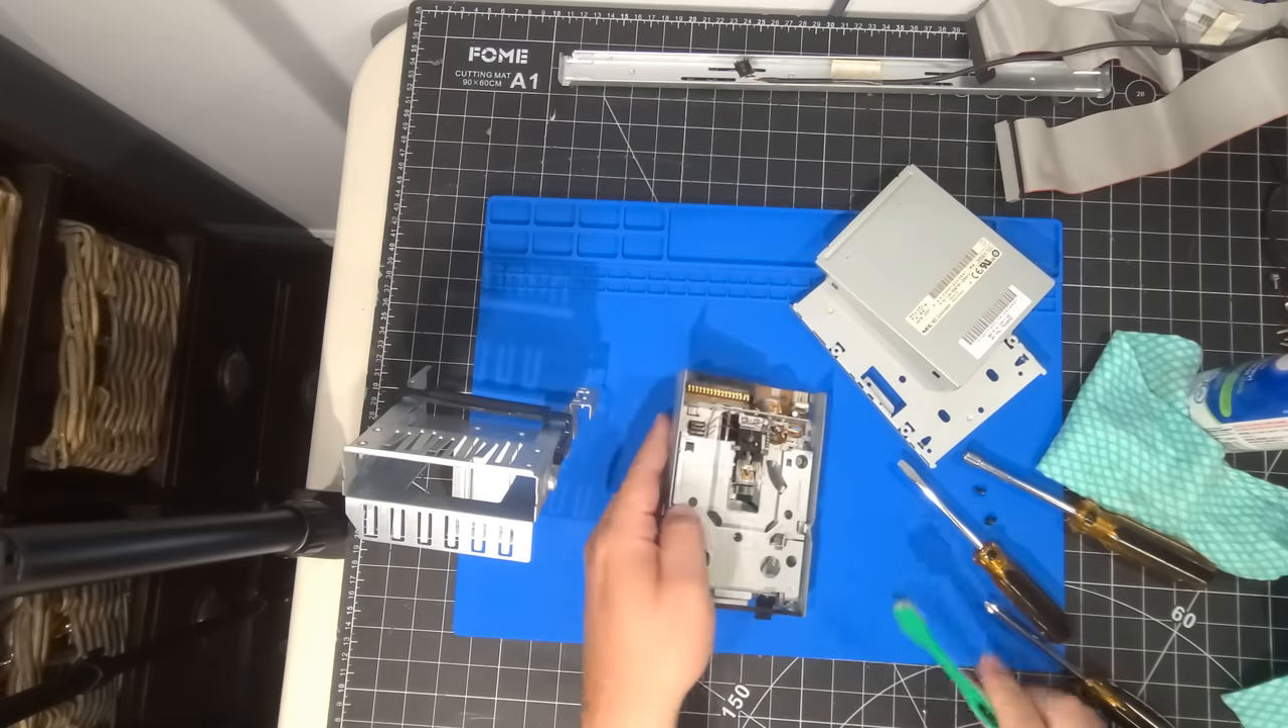We have that floppy drive all apart here and, you know, a little dirt inside there.